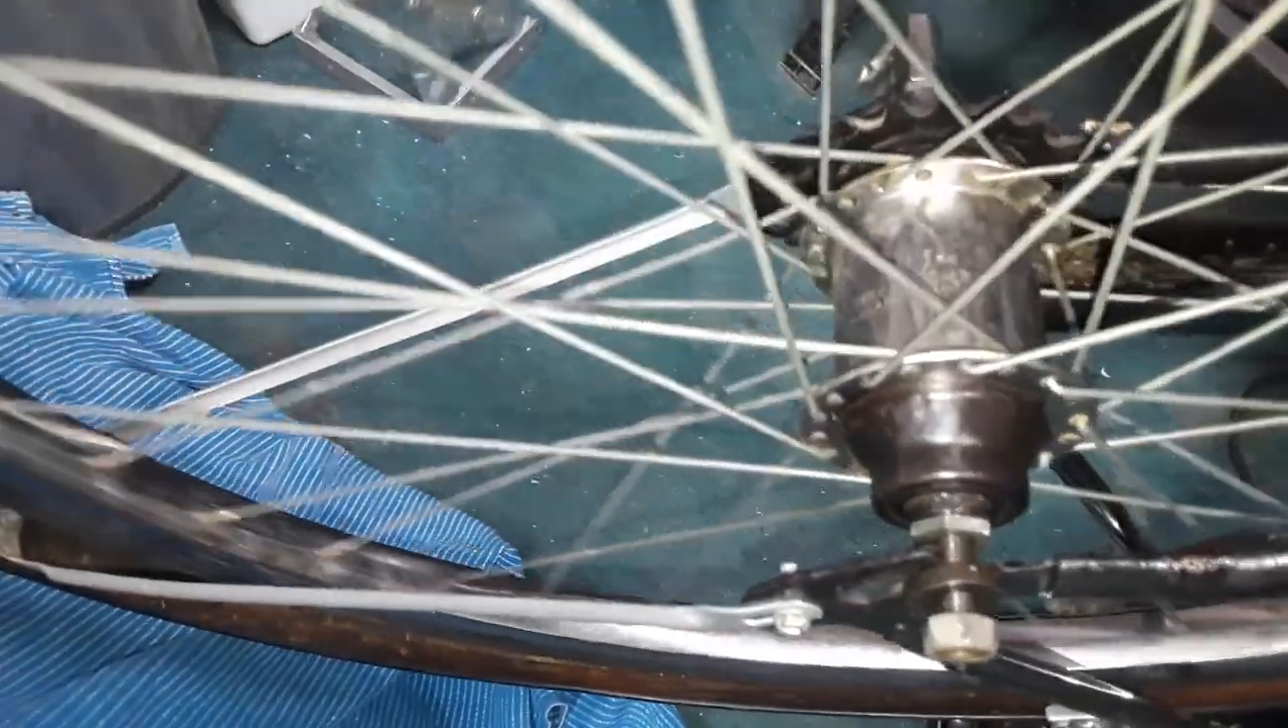Yeah we got the hub all back together.